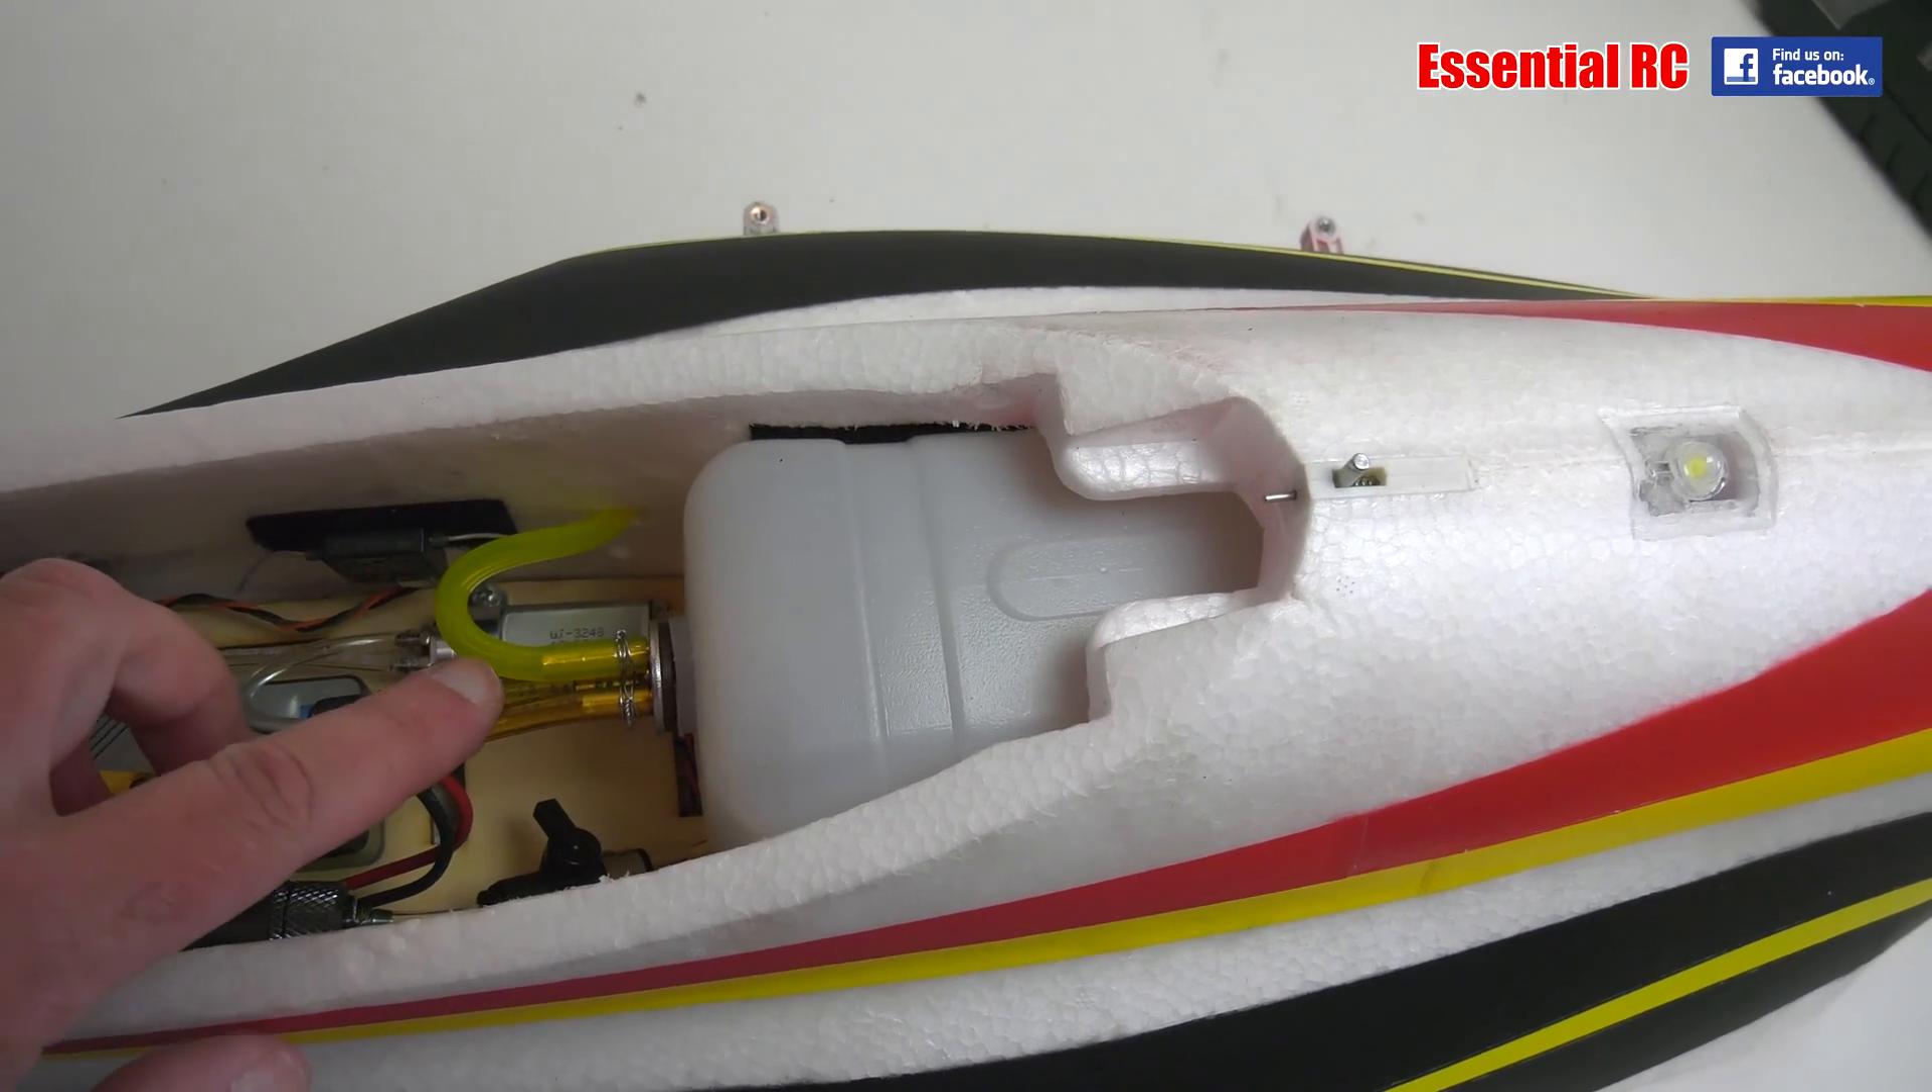You can see I've got the tank in place which has got three pipes into it.